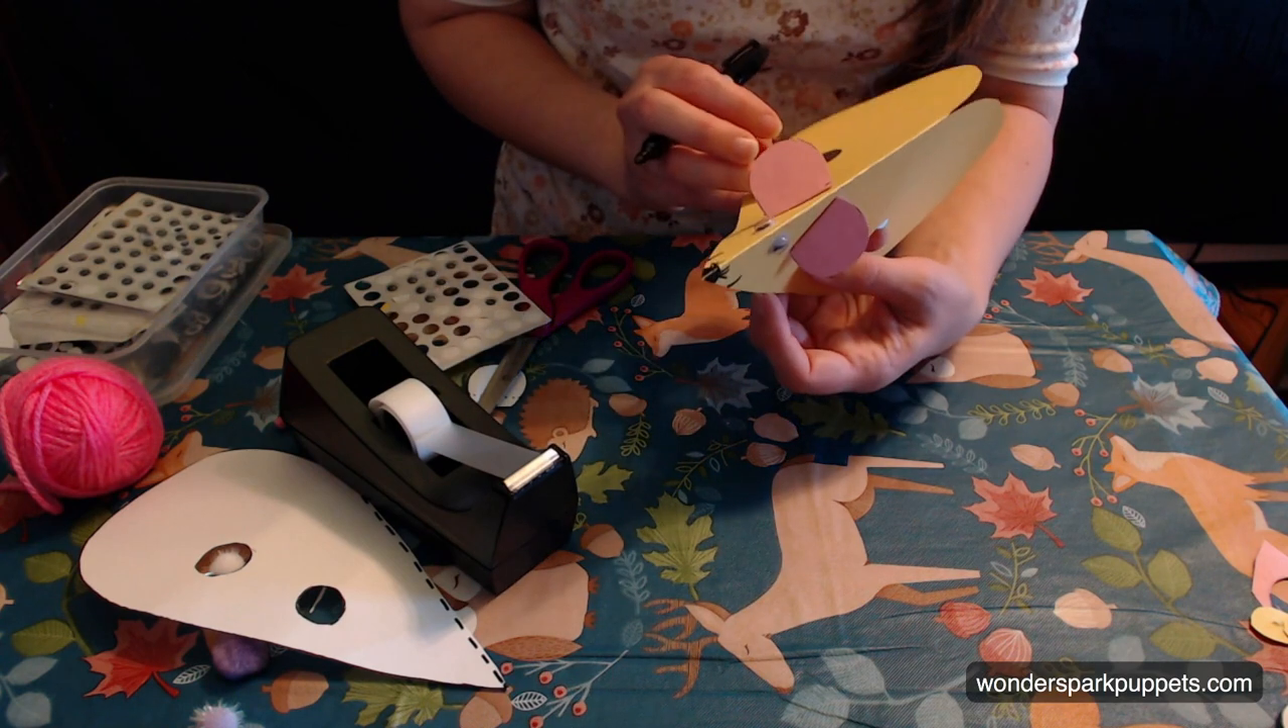The last thing that my mouse needs is a tail.